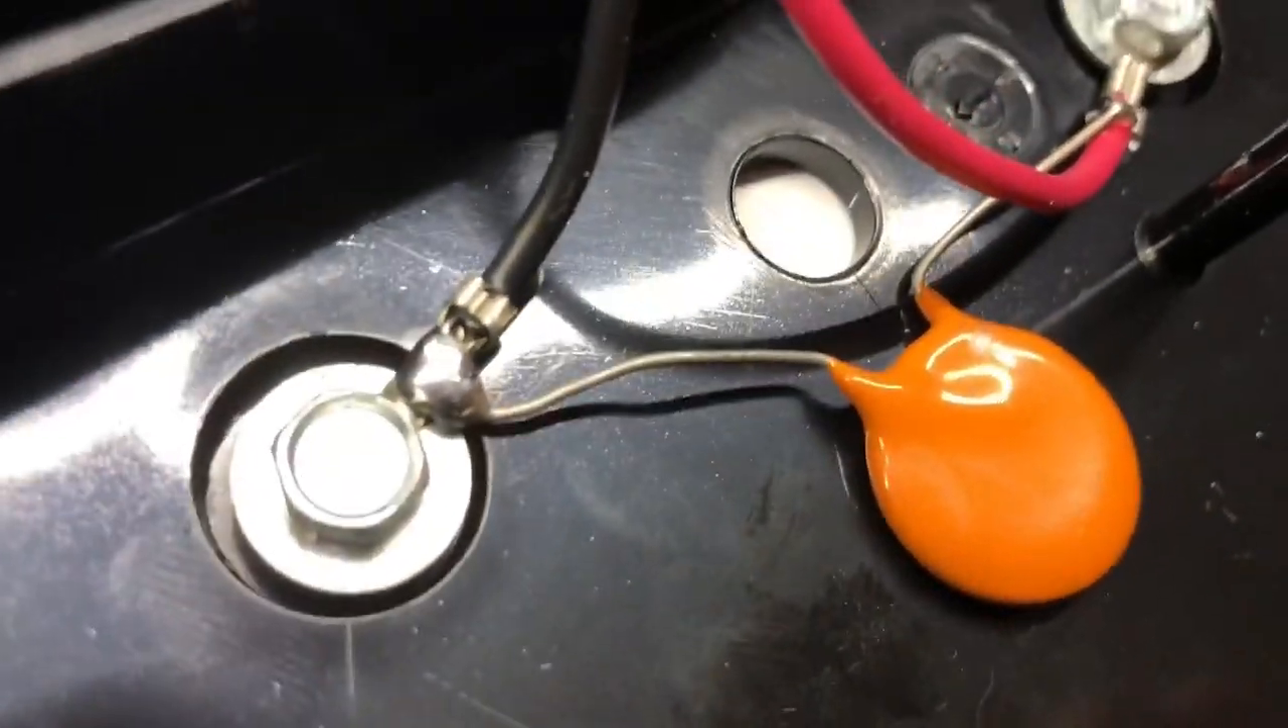So here I've got the capacitor soldered in place.